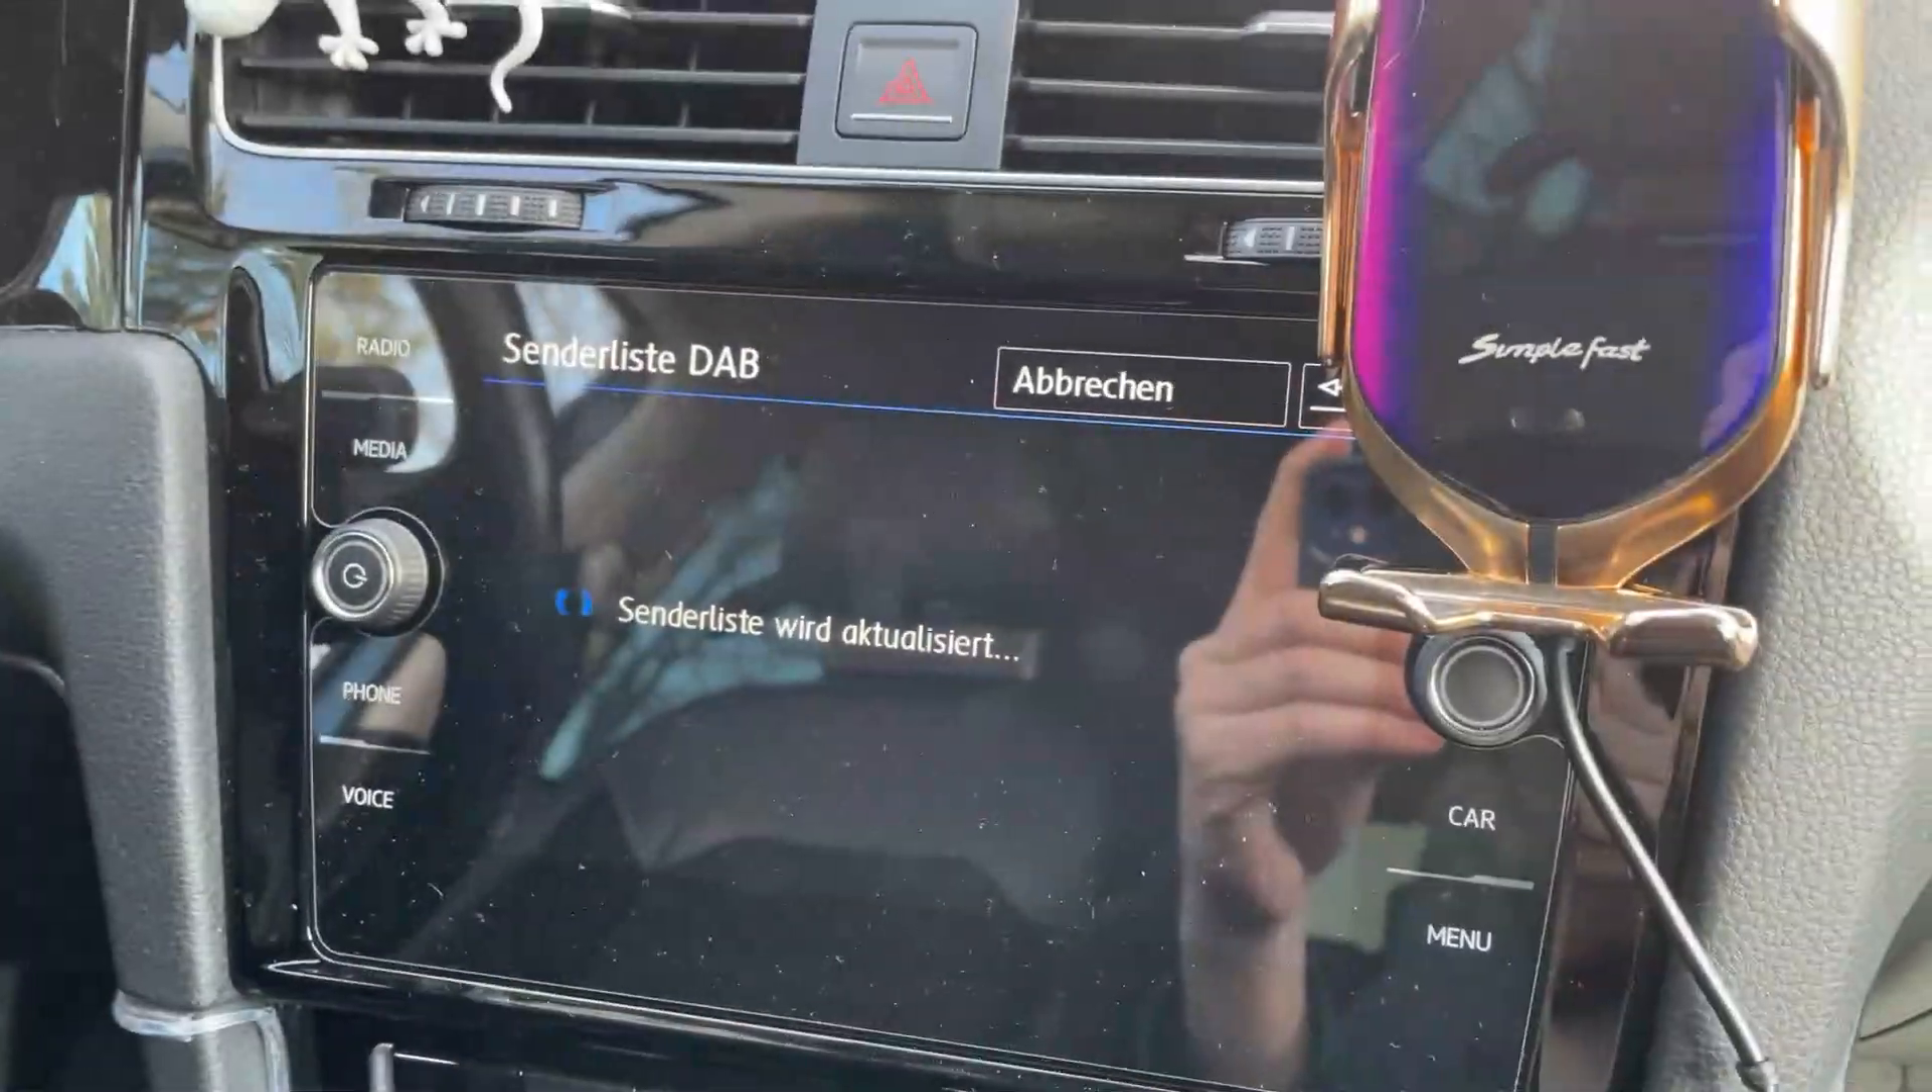Ich habe jetzt alles hier wieder eingebaut also original radio ist wieder drin.